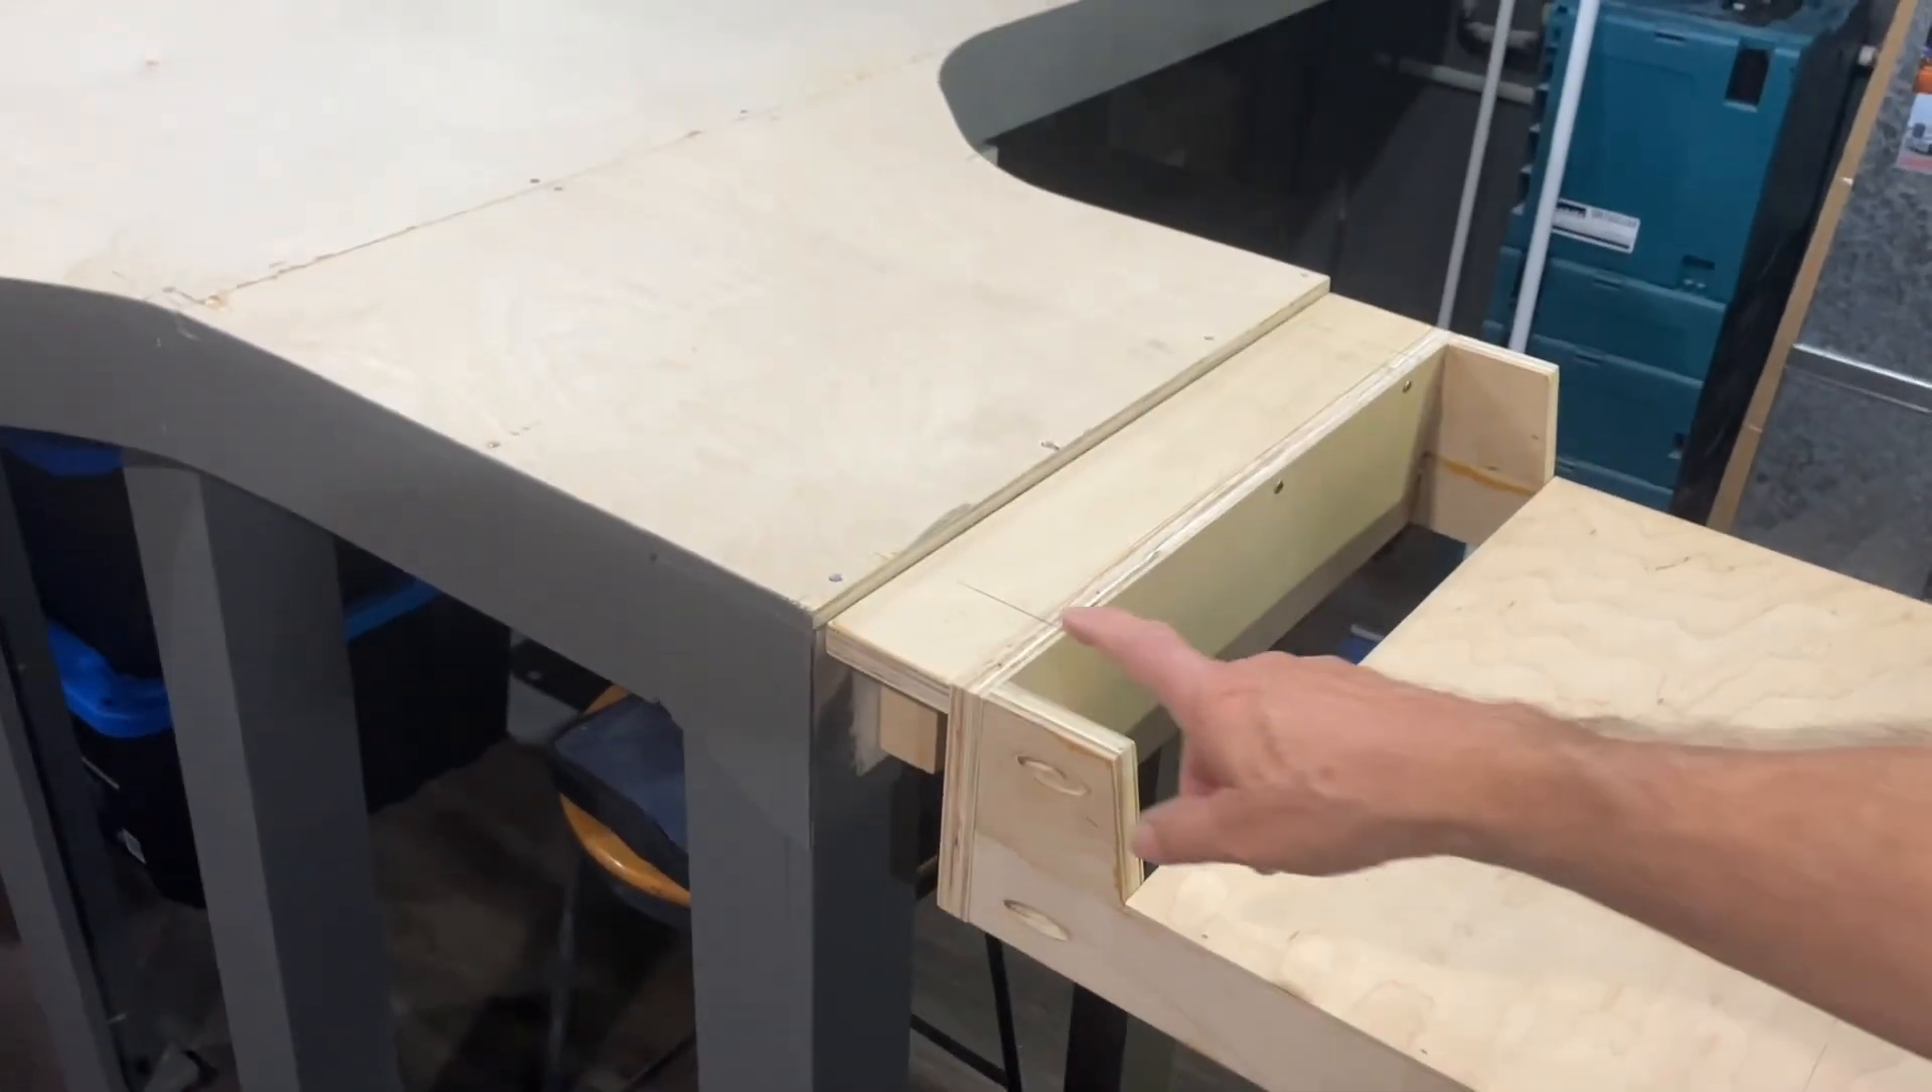I still need a piece of plywood on top of here.